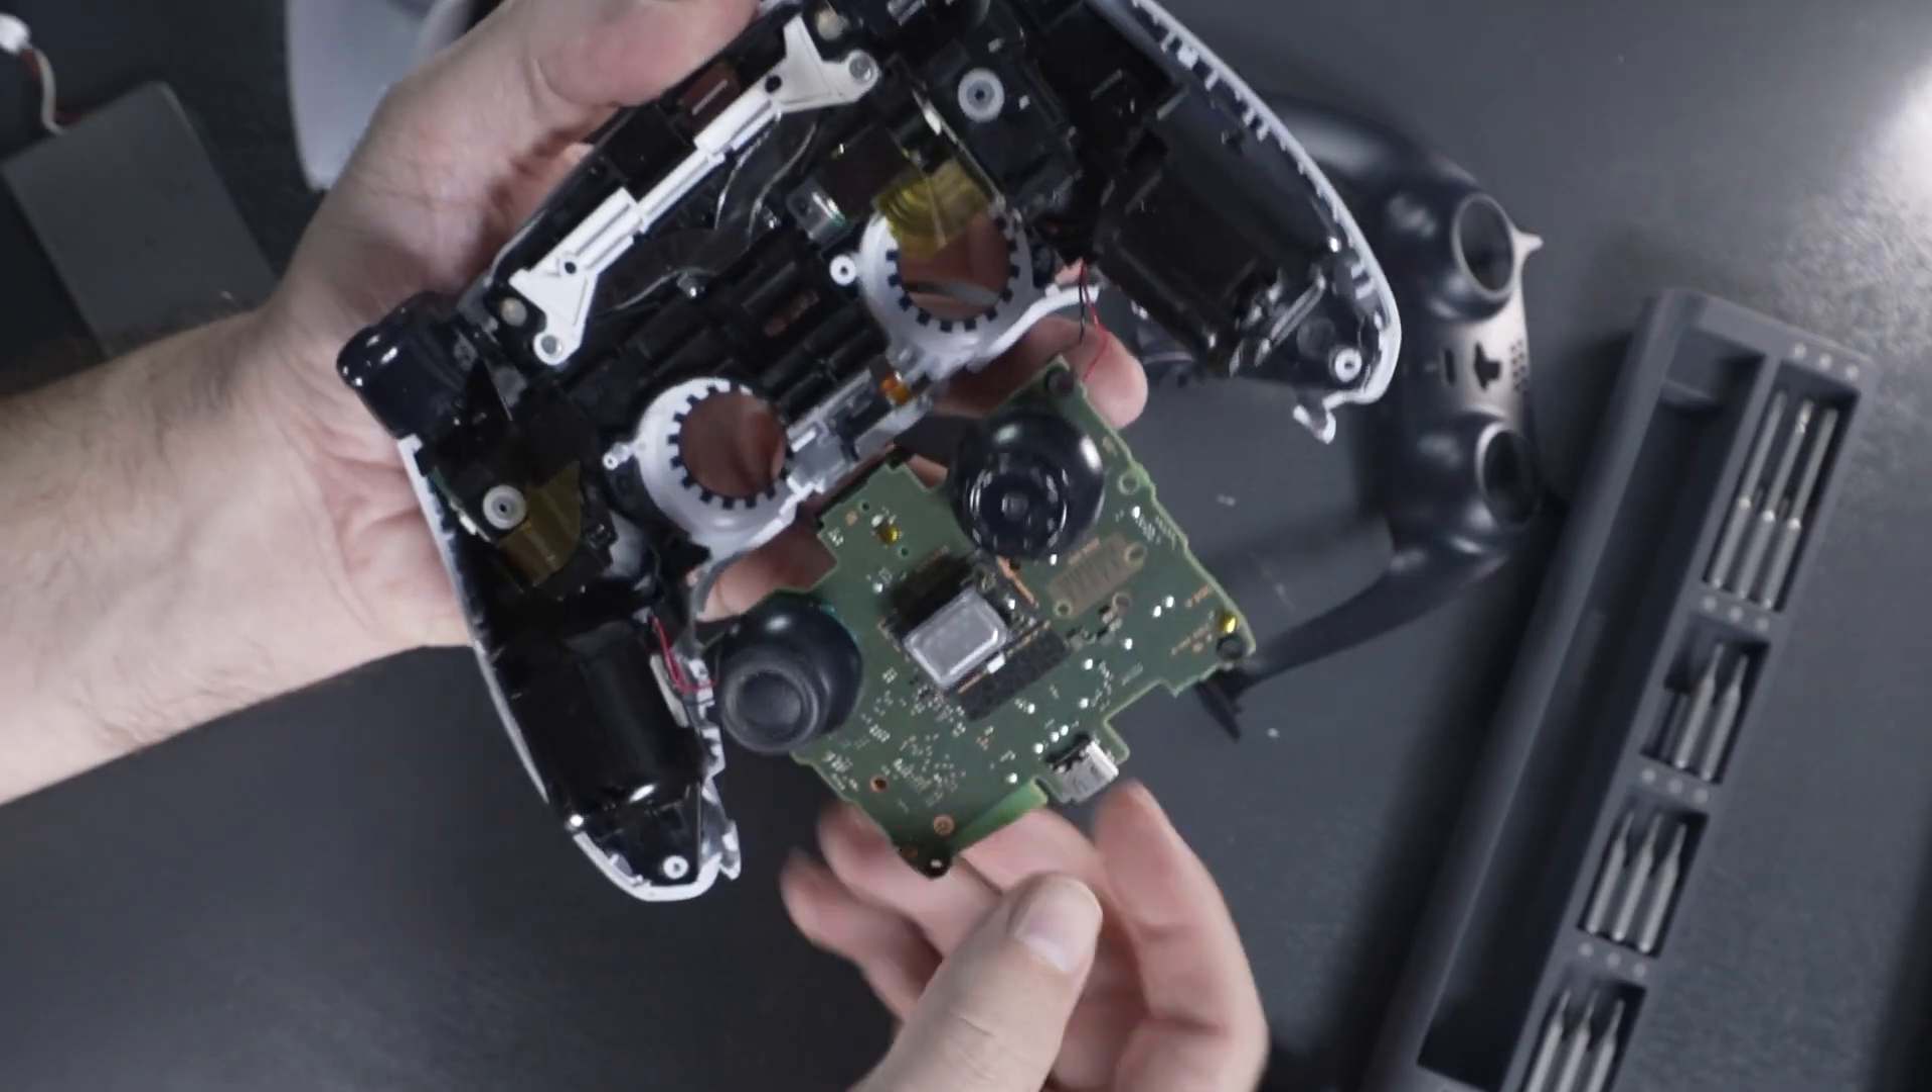And here you guys can see we can finally access our joysticks.